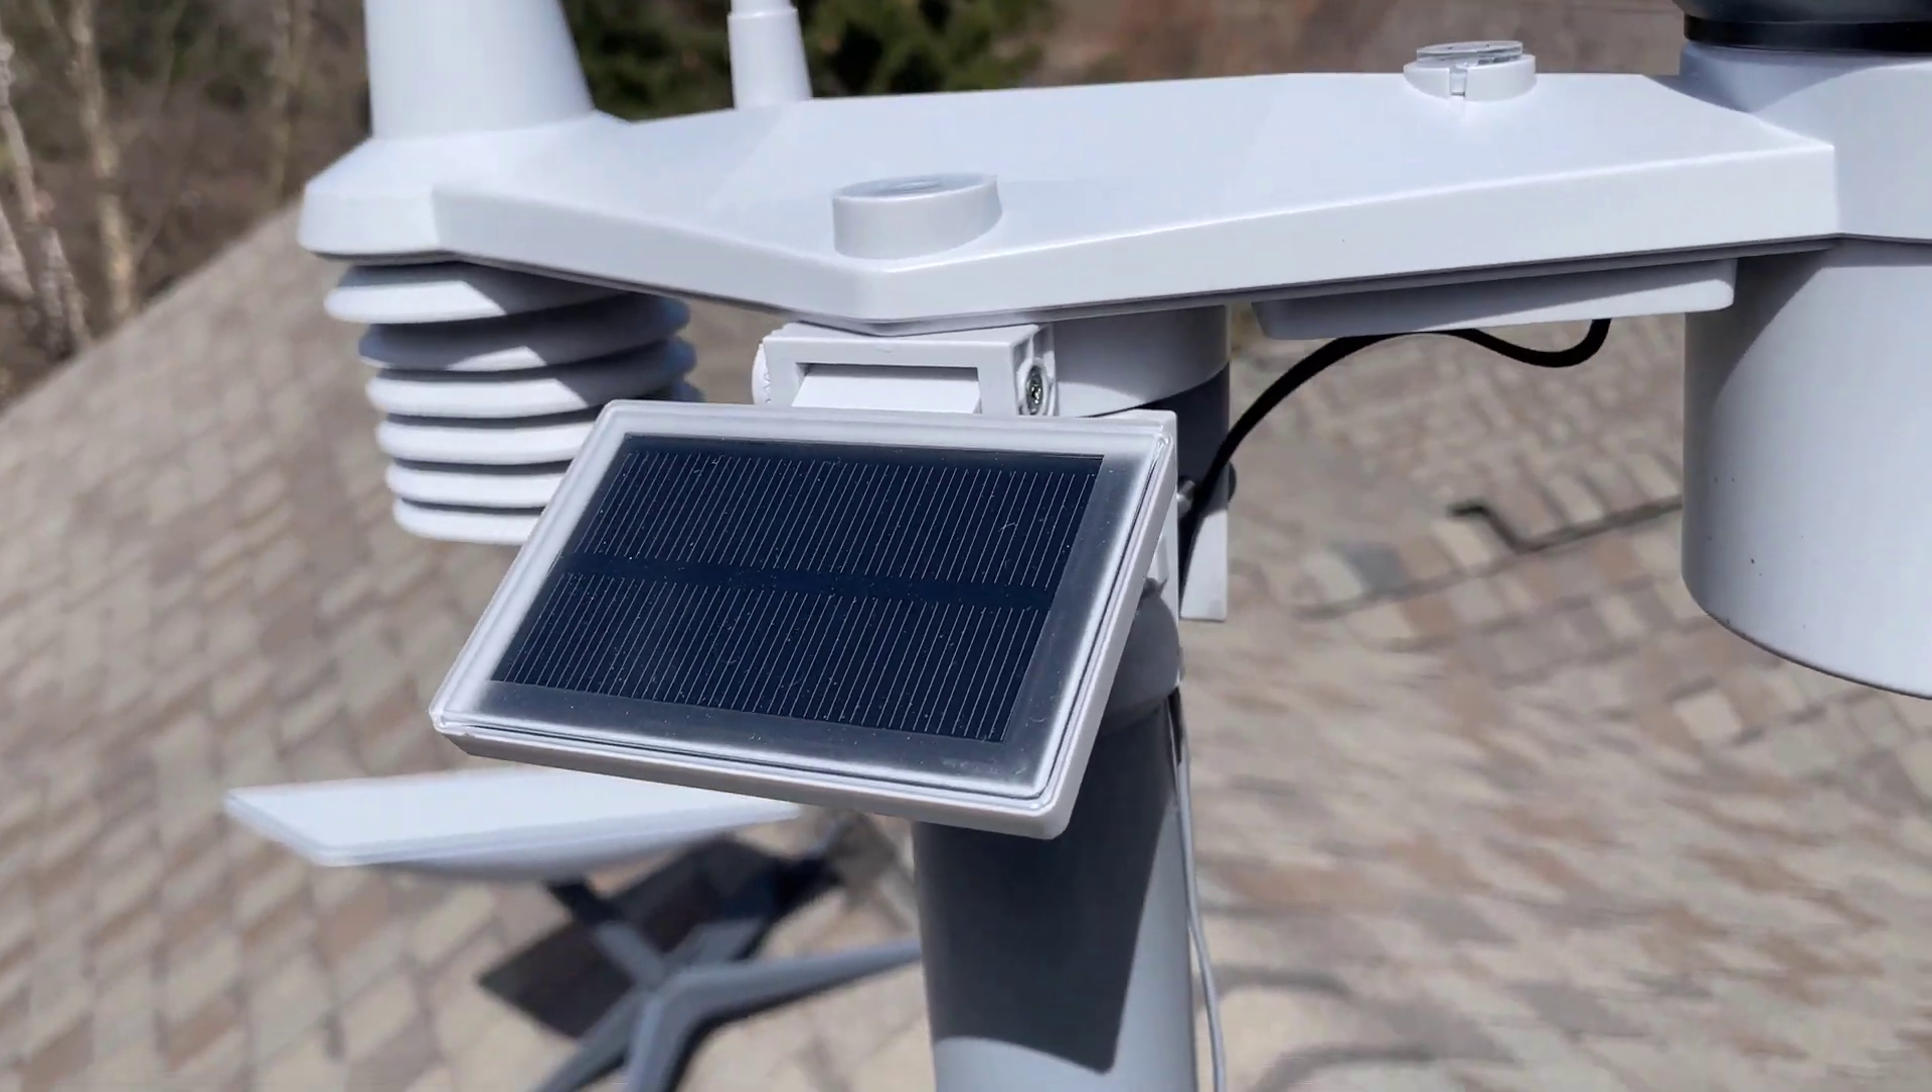The installation is complete we've got the solar panel set at 45 degrees sight bubble set perfectly uh pointing perfectly uh north.